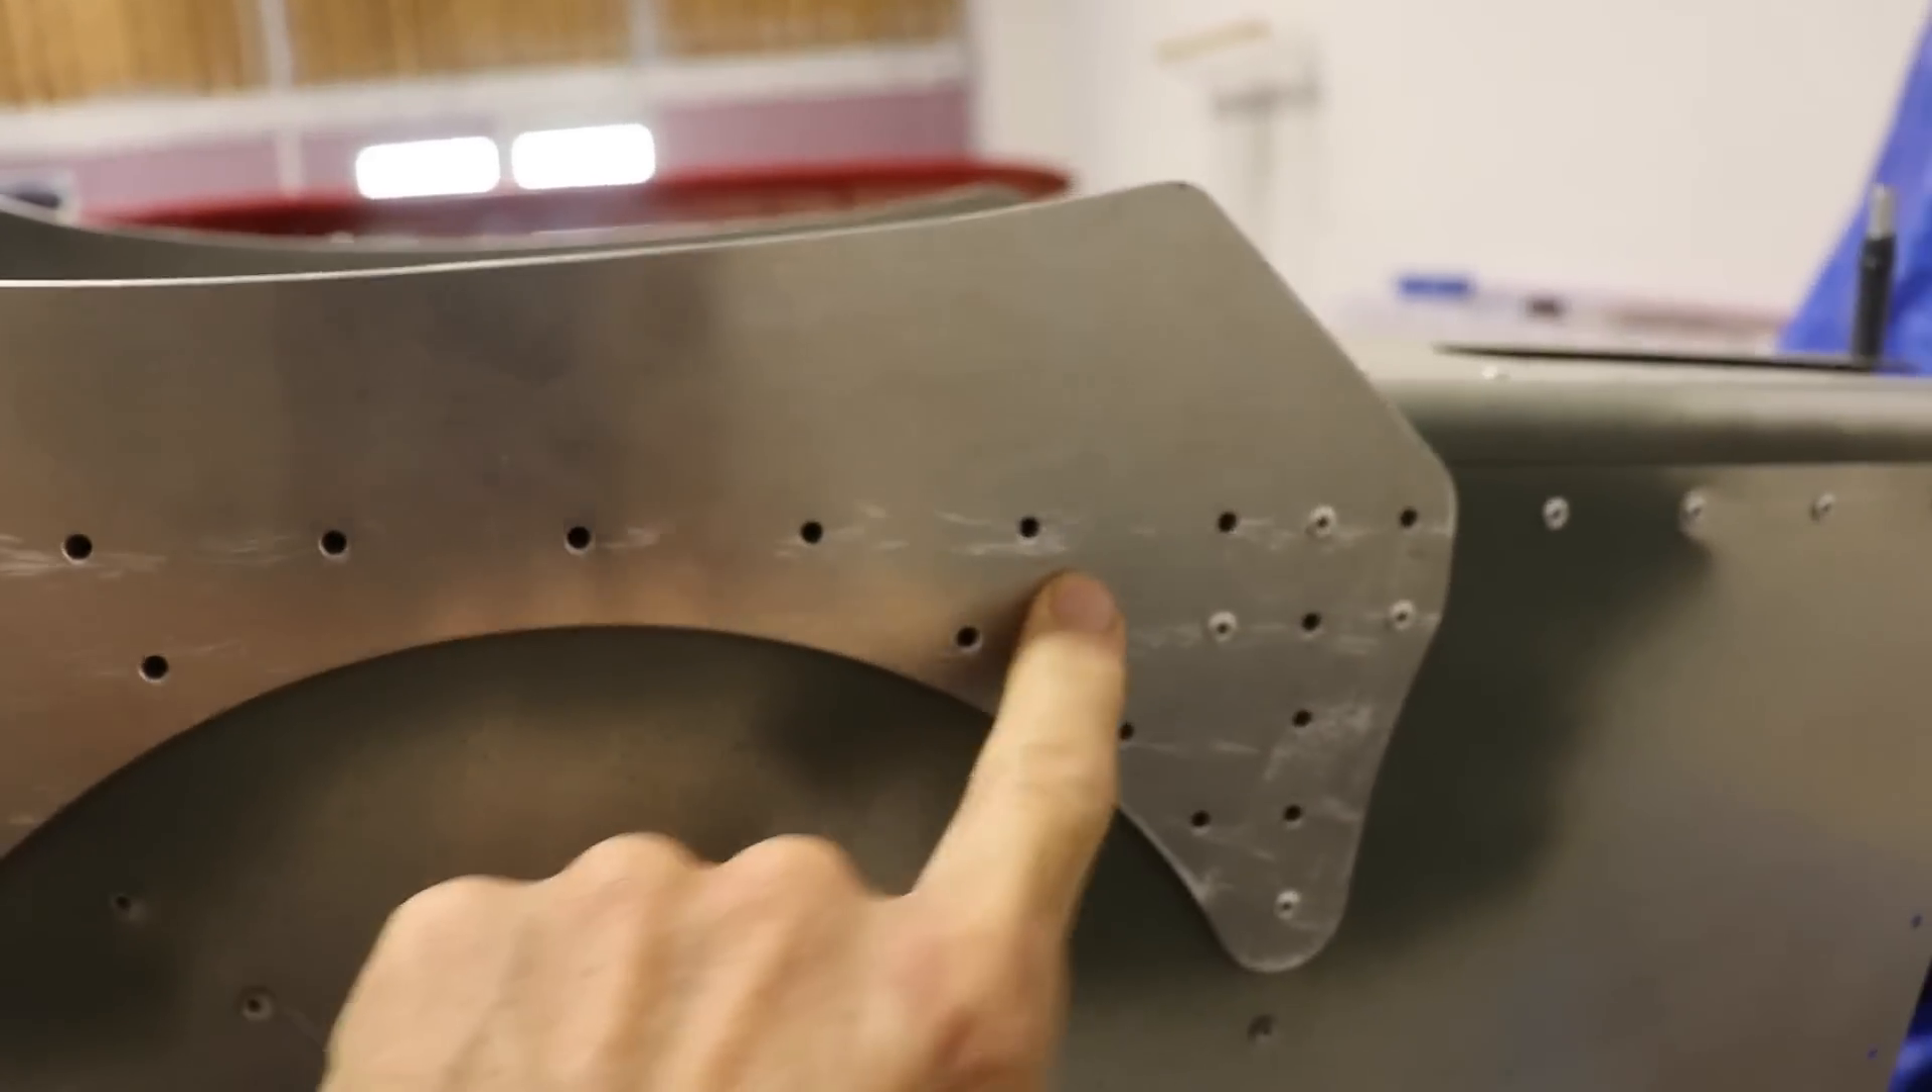And if you remember from a previous episode I mentioned that I didn't finish riveting these plates in here just in case I screw up the holes in here that mount the horizontal stabilizer.